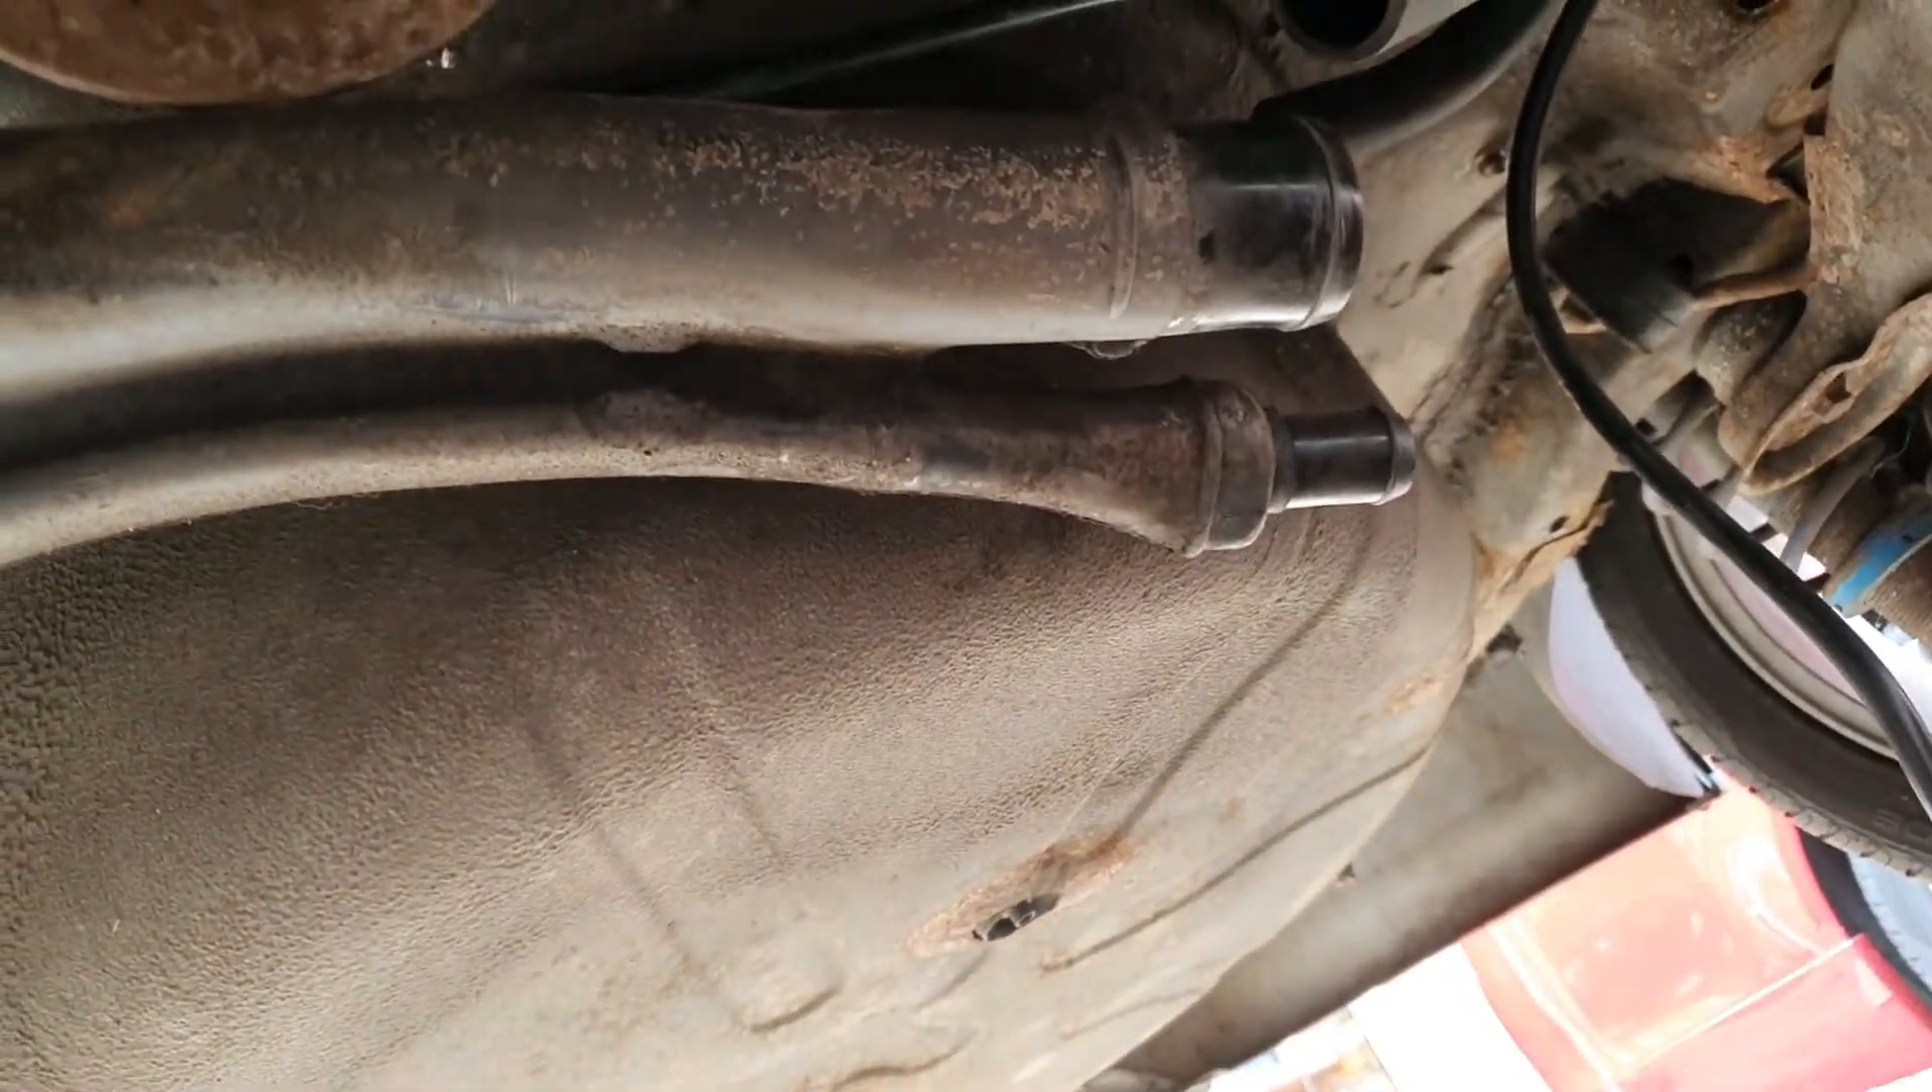Obviously the flexible hoses have got to be connected back on and we've got to connect the pipes back up in here.